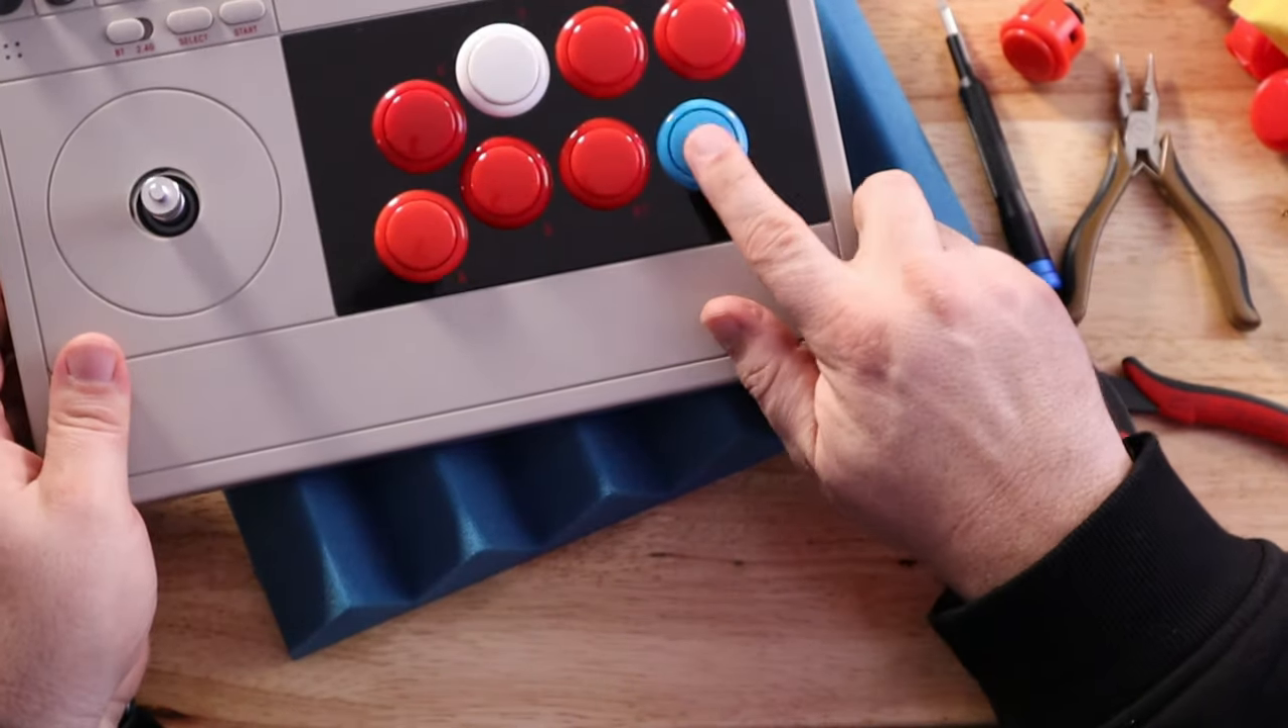You can see nice installed button.